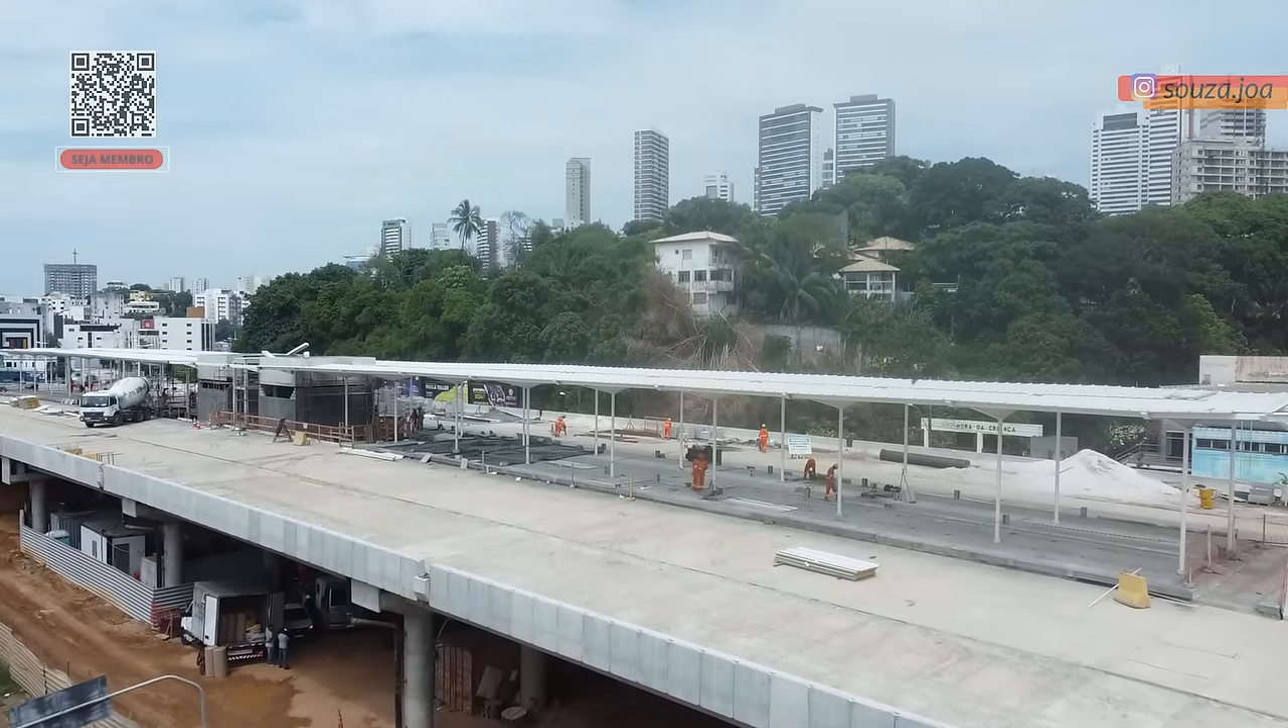Como podemos ver, o telhado já foi colocado.